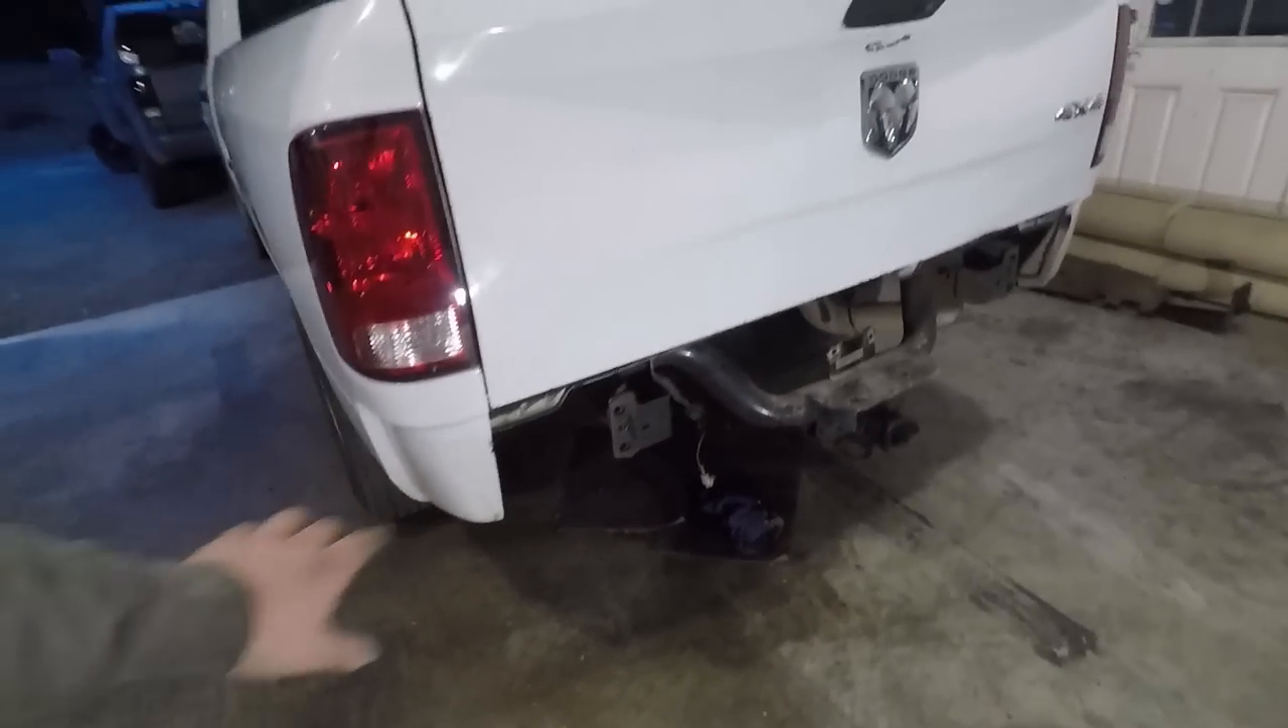All right the bumper's off pretty straightforward.